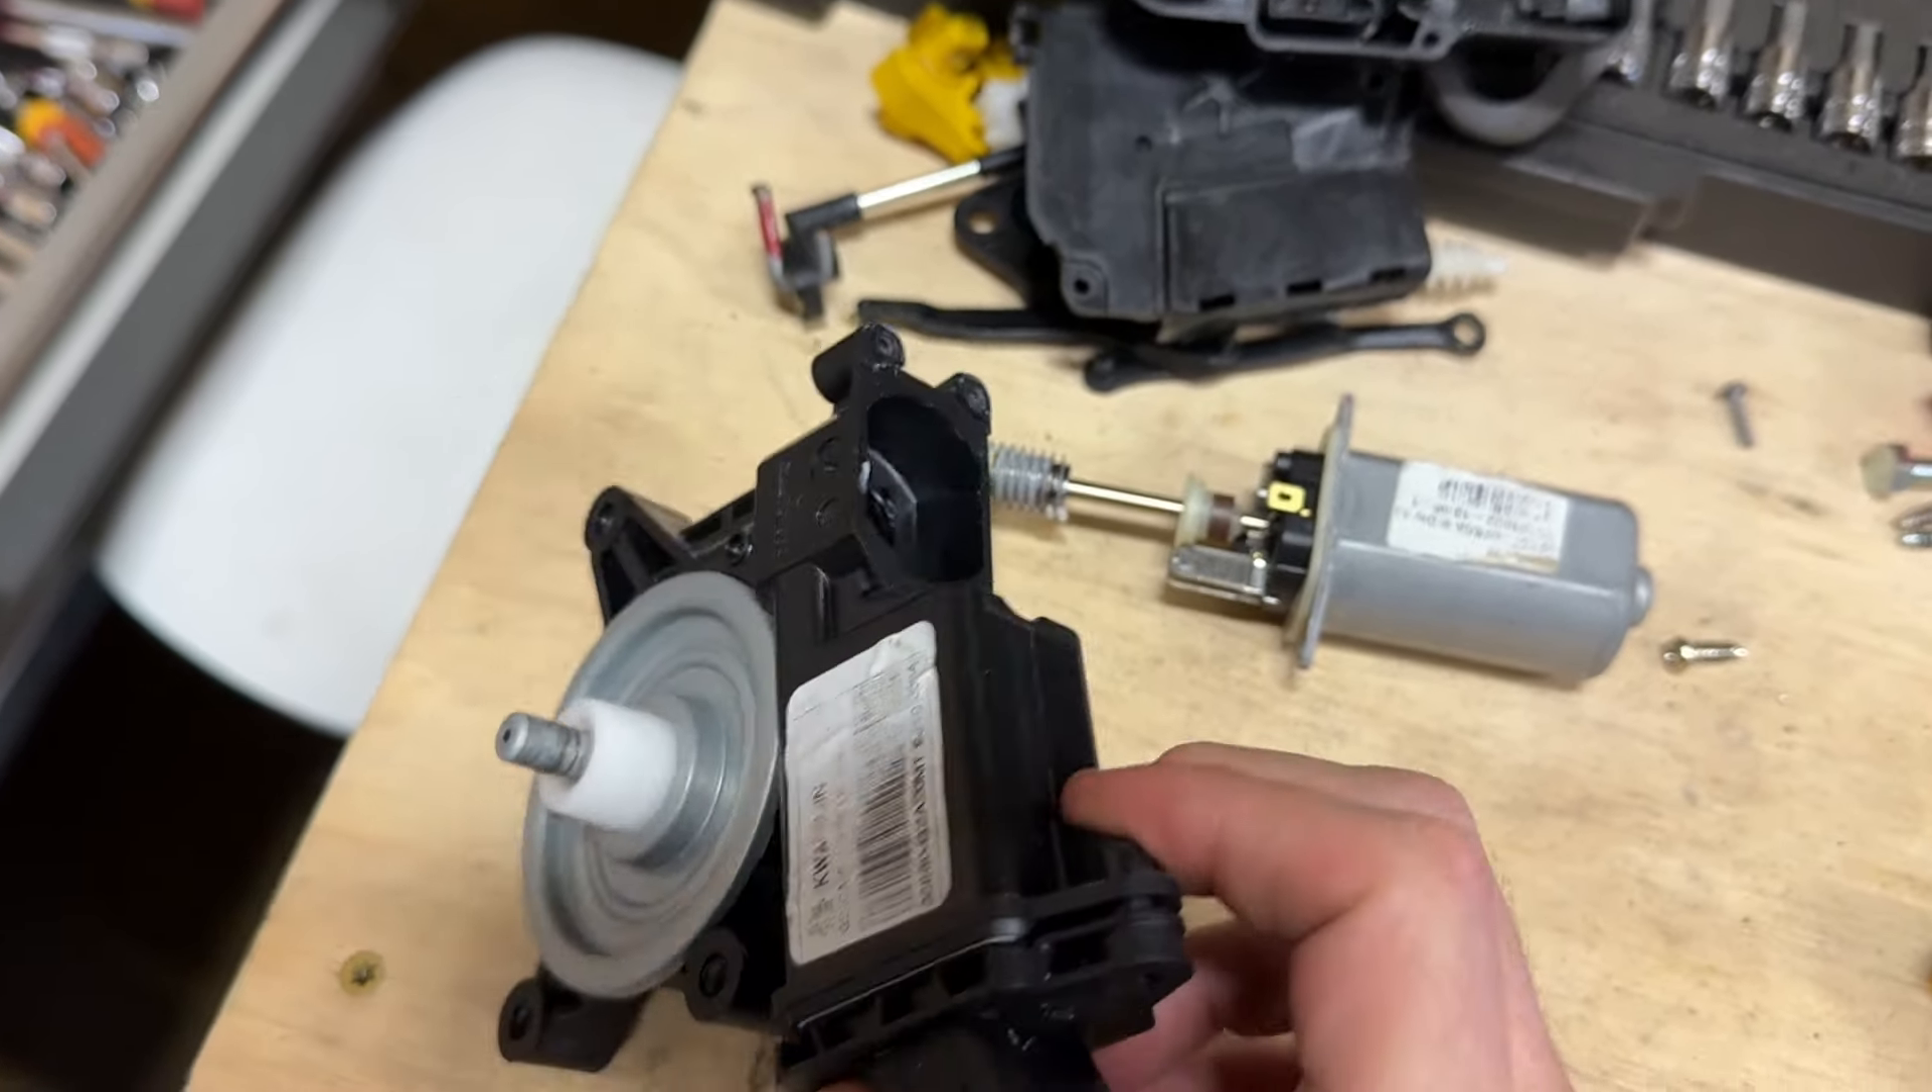So what I've done is I've taken these apart and this was just three screws and it's just an electric motor and it's got a worm drive on it.